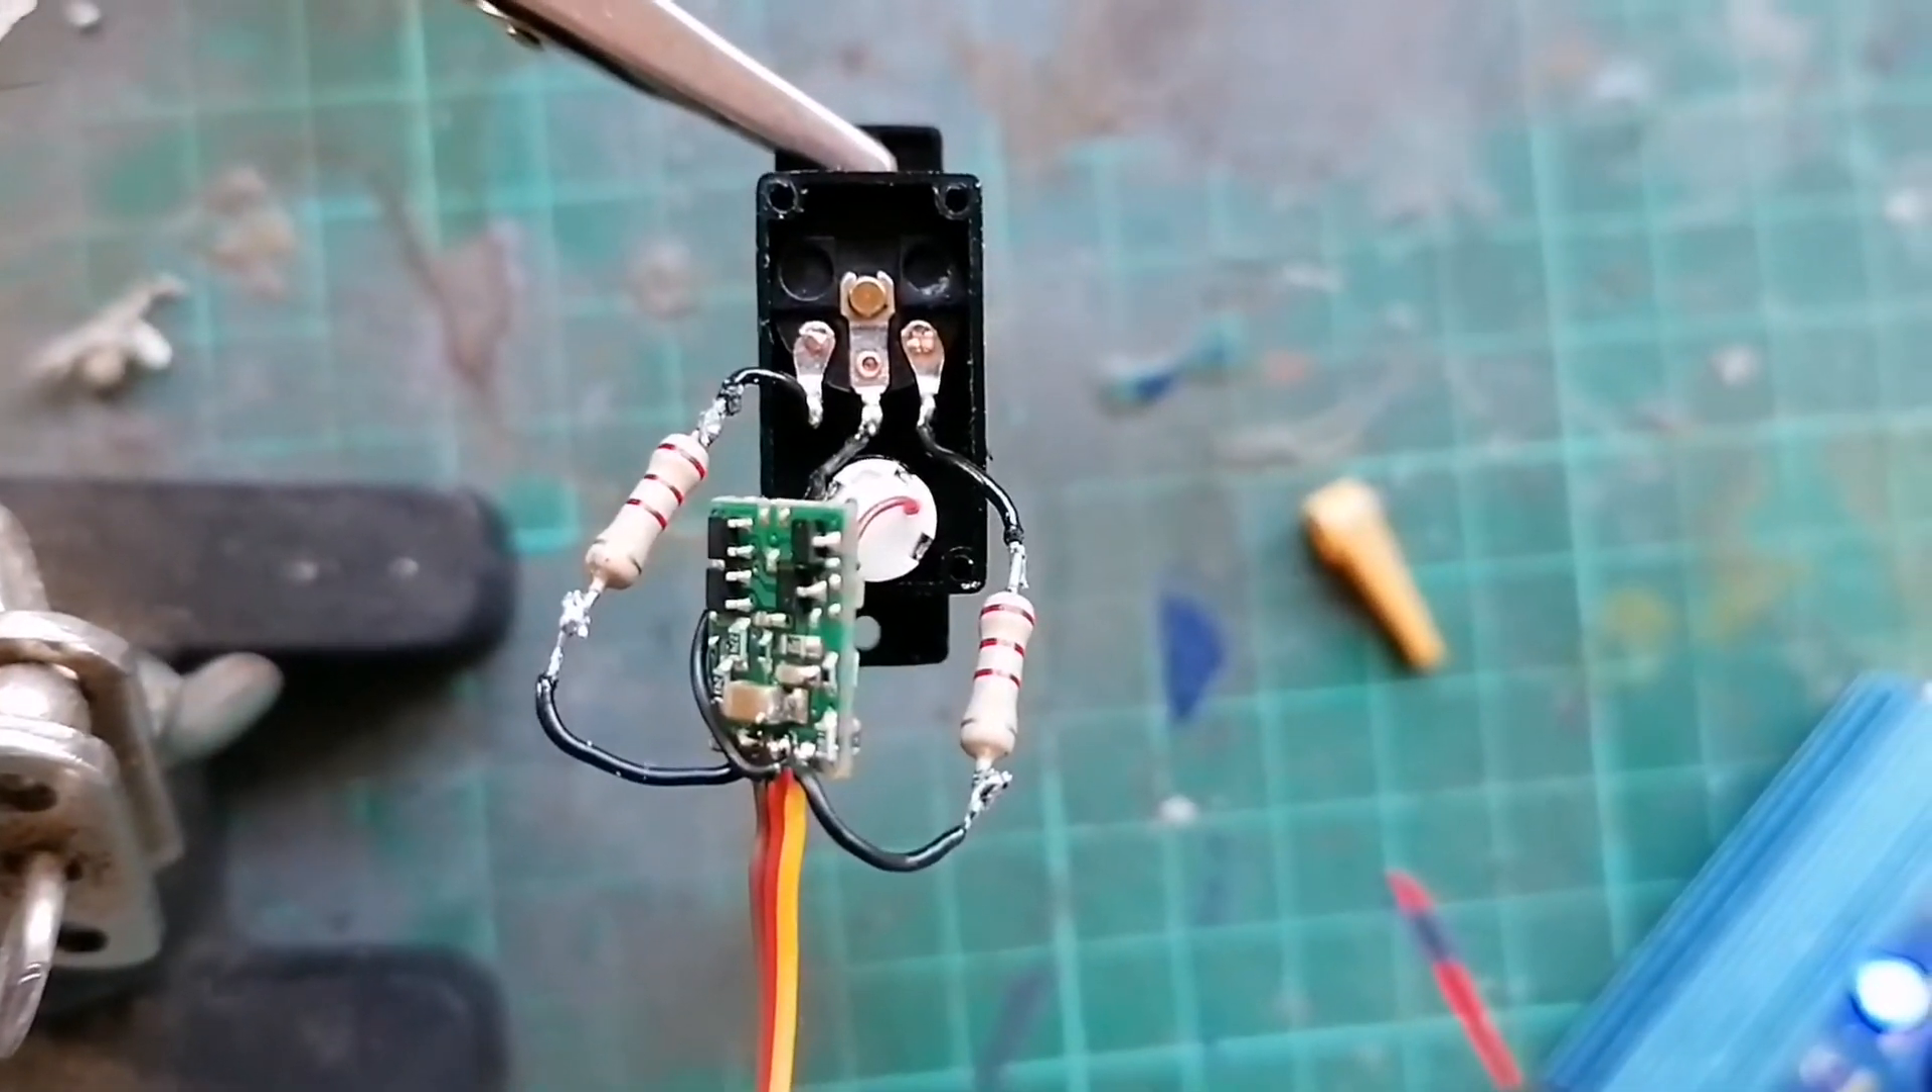Okay I've added the resistors now and I'm going to just plug it in a second and show it working but you have to pre-tin these wires and the ends of the cut down resistors.